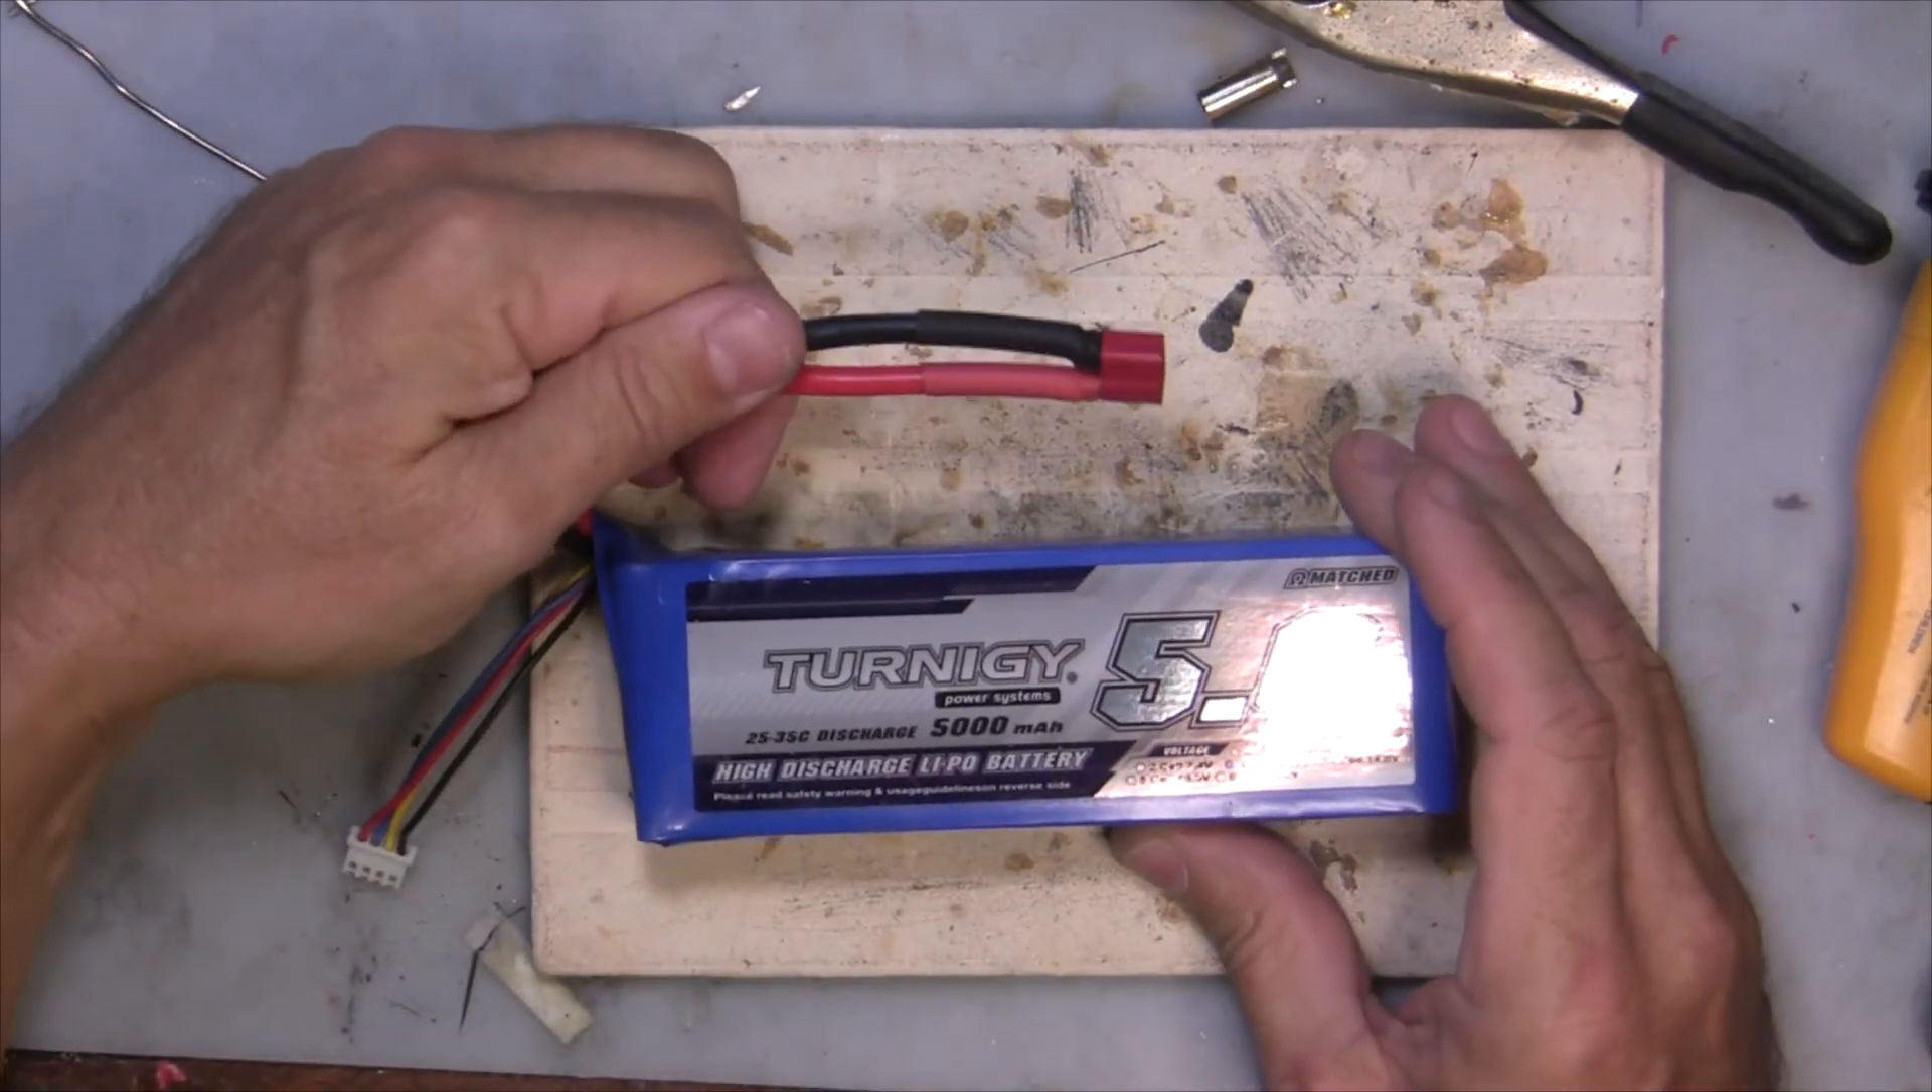Got my Deans connector on my battery.